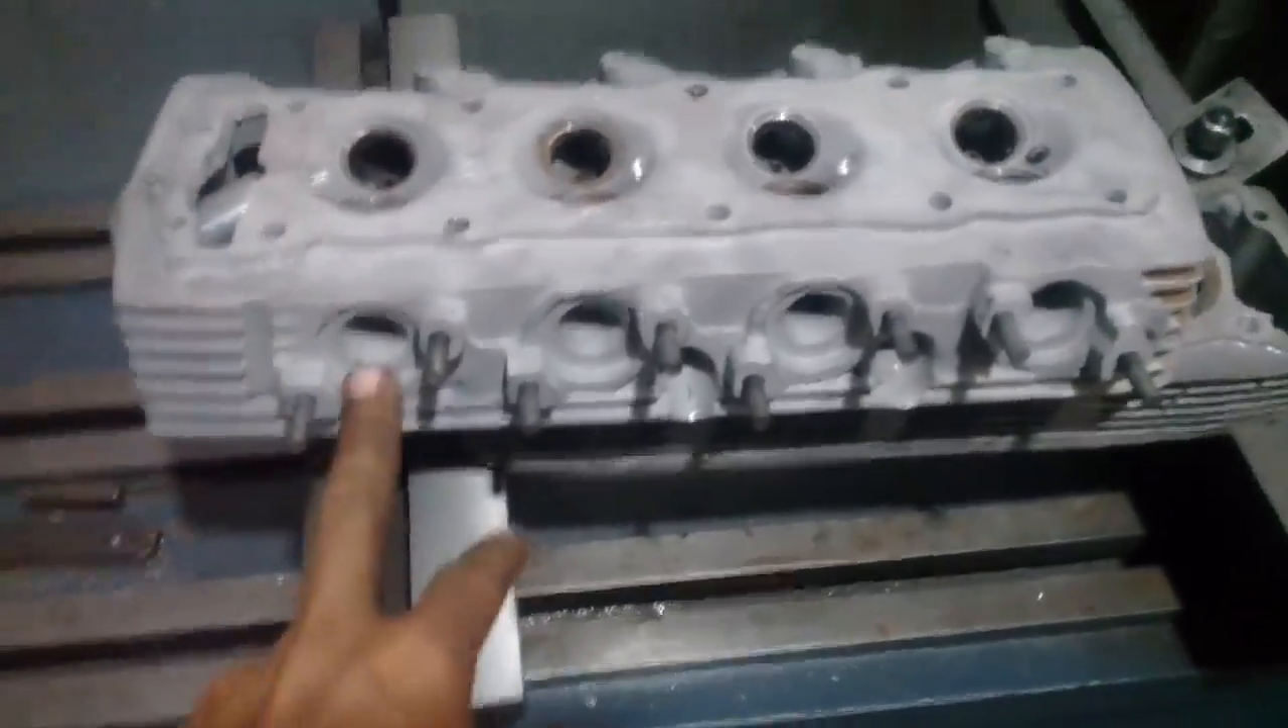Cabeçote aqui ele já está finalizado já está com os prisioneiros no lugar está esmerilhado.